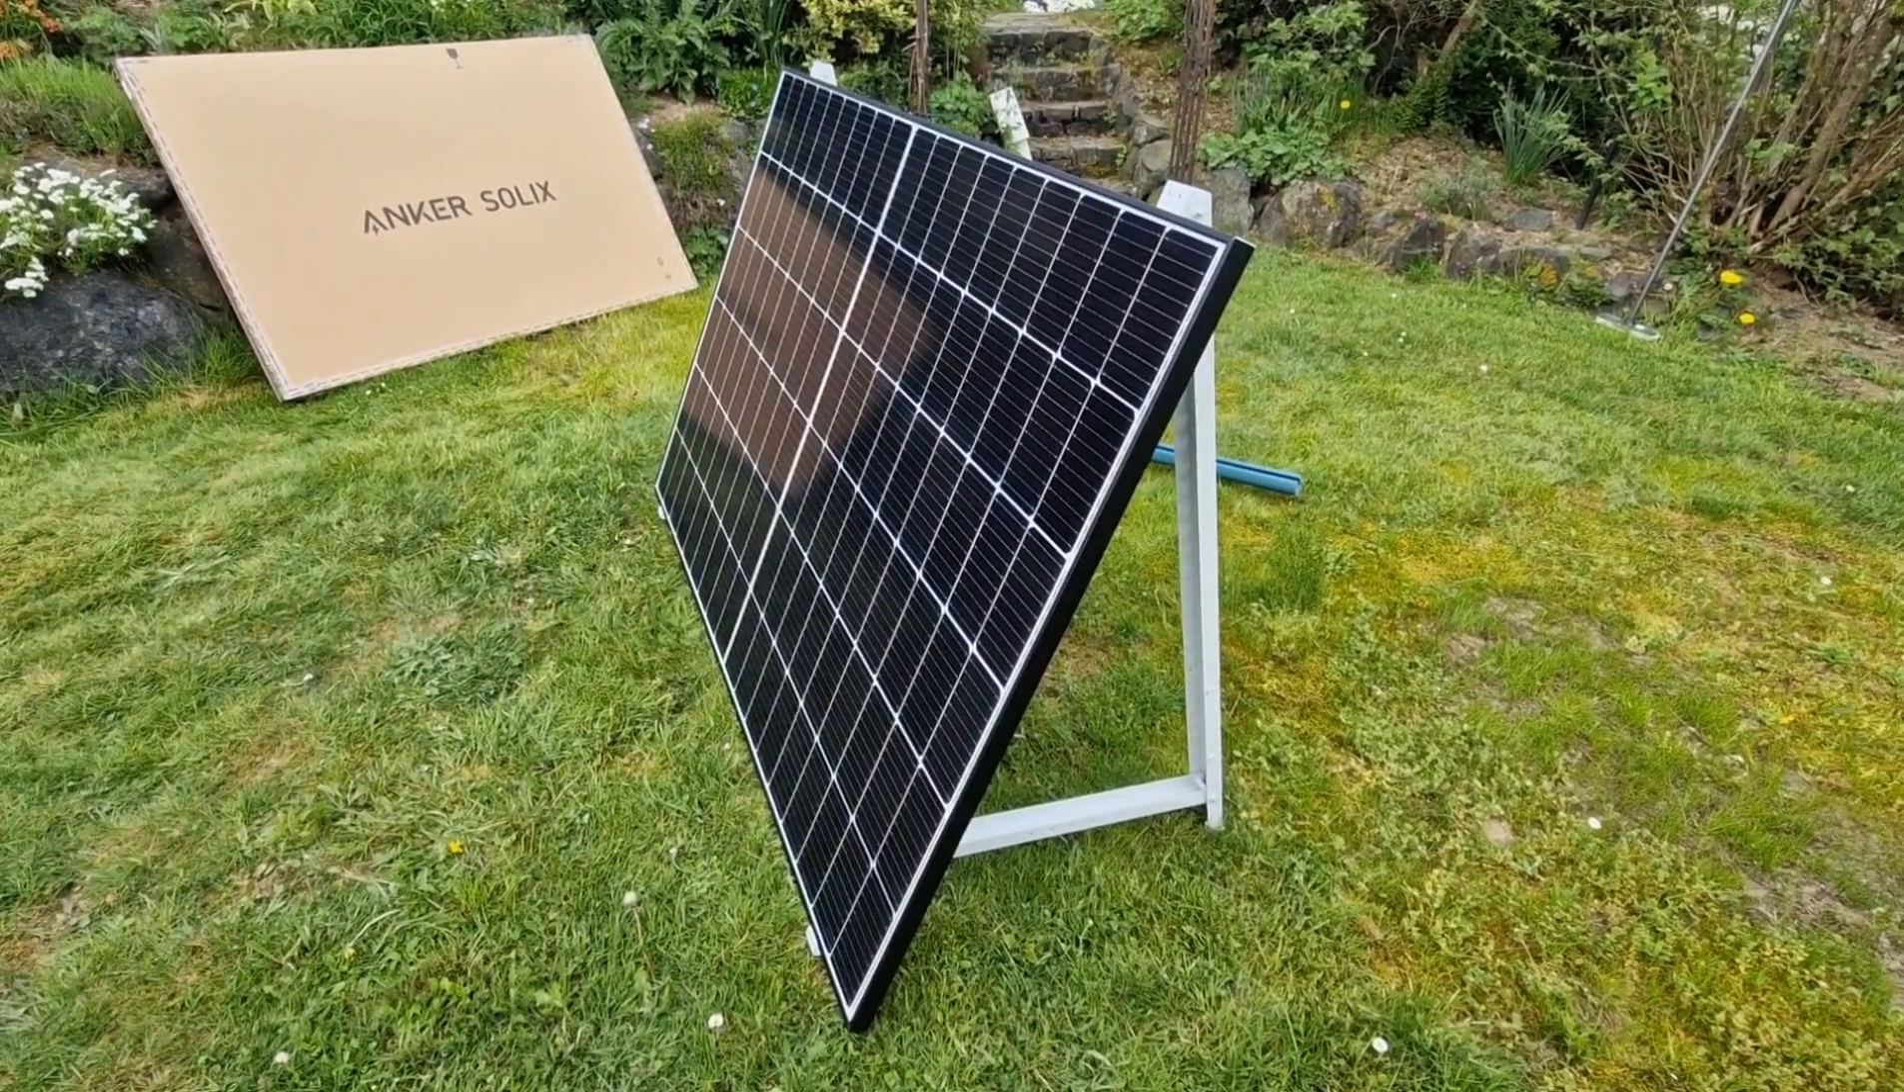Nun das erste modul ist aufgebaut das zweite werde ich jetzt schnell auch noch aufbauen.